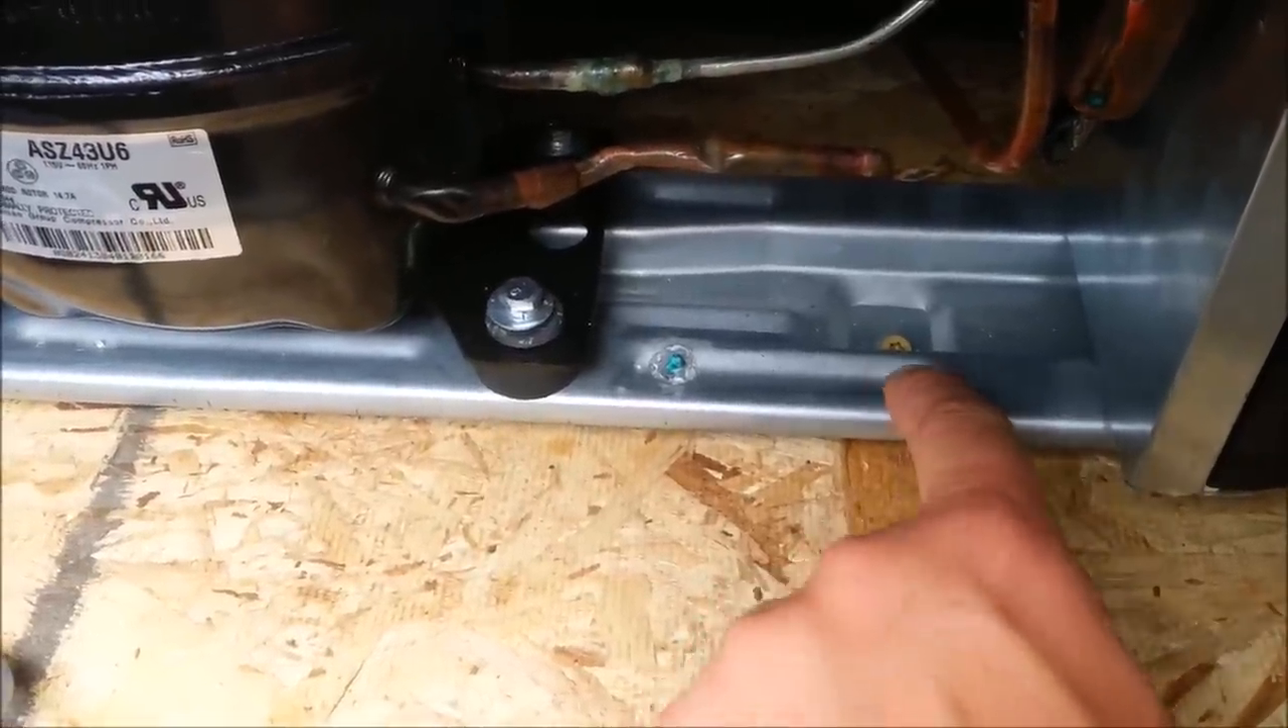Adjusted the little legs in the front and I just threw in a screw right here through the frame right down into my my subfloor that I put in and I did the same thing here.